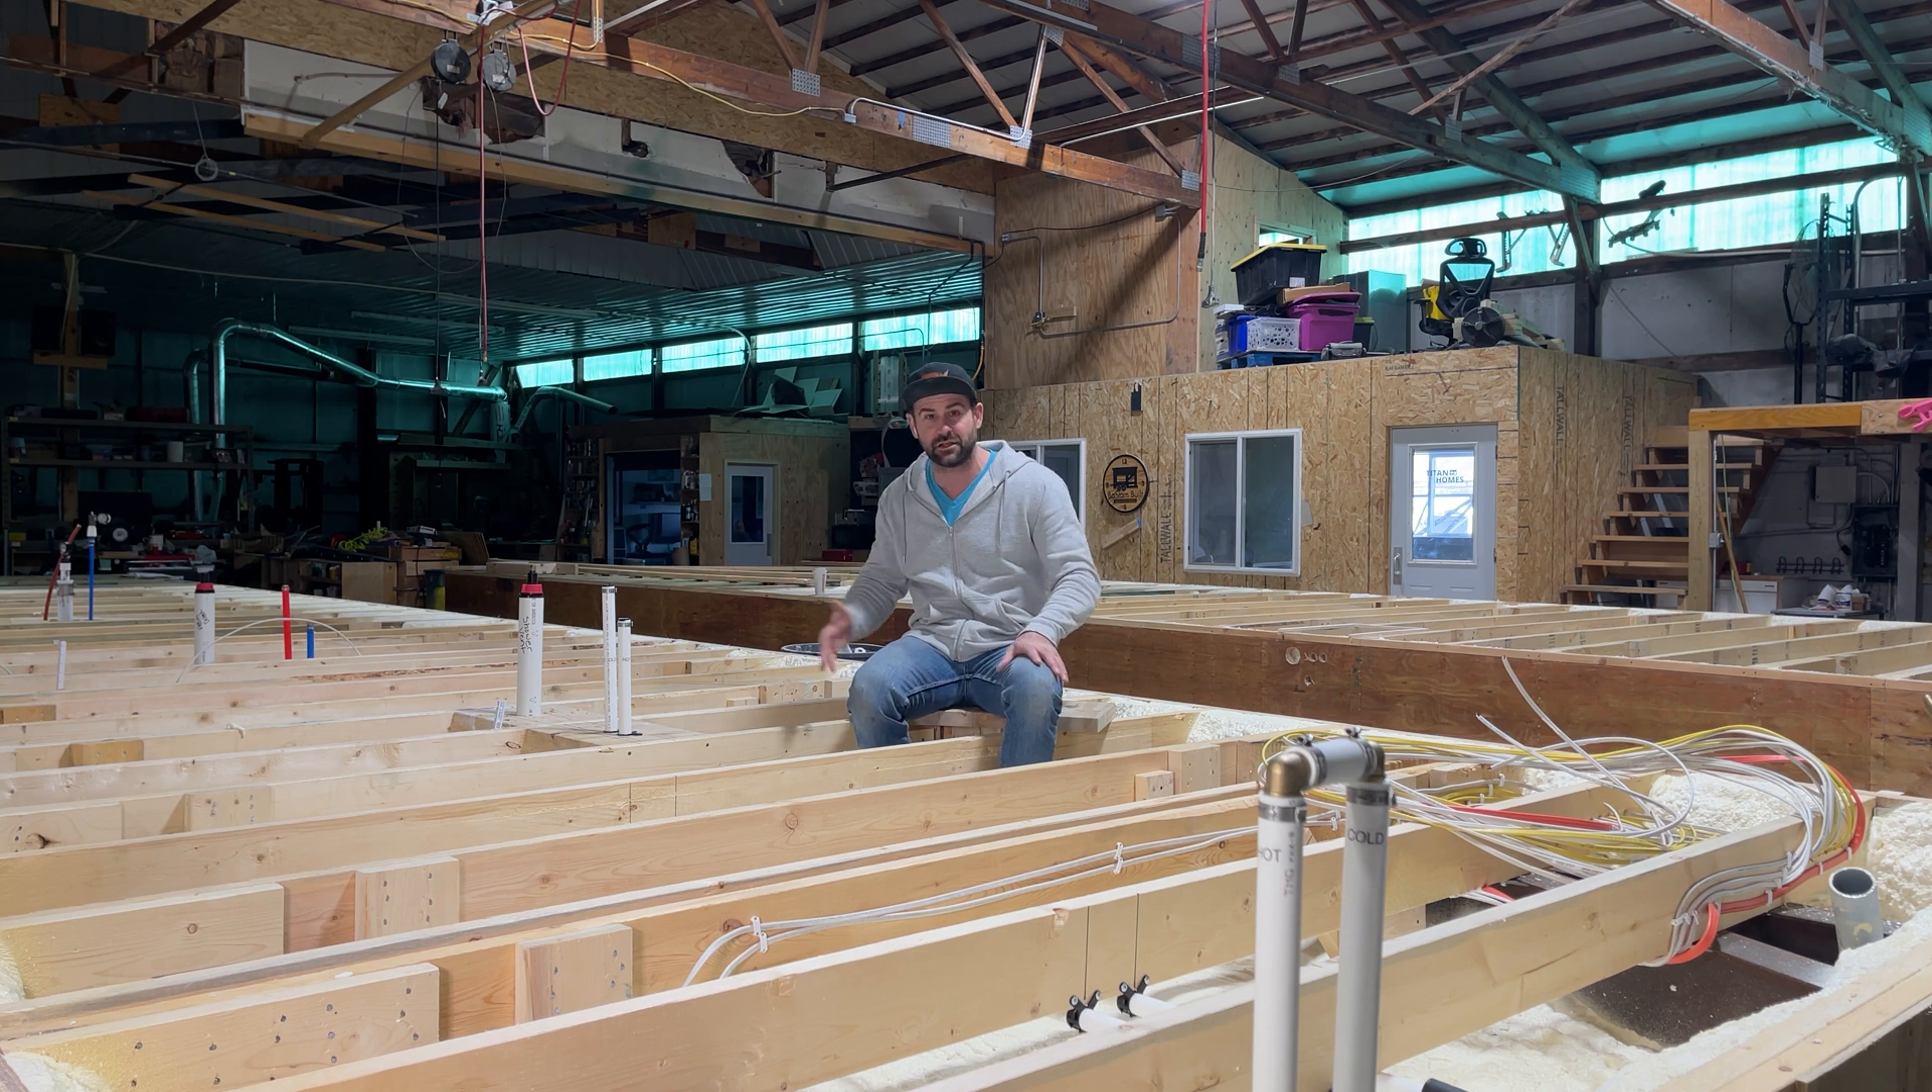But we're not here to really get into that yet because we haven't even put the floor in.